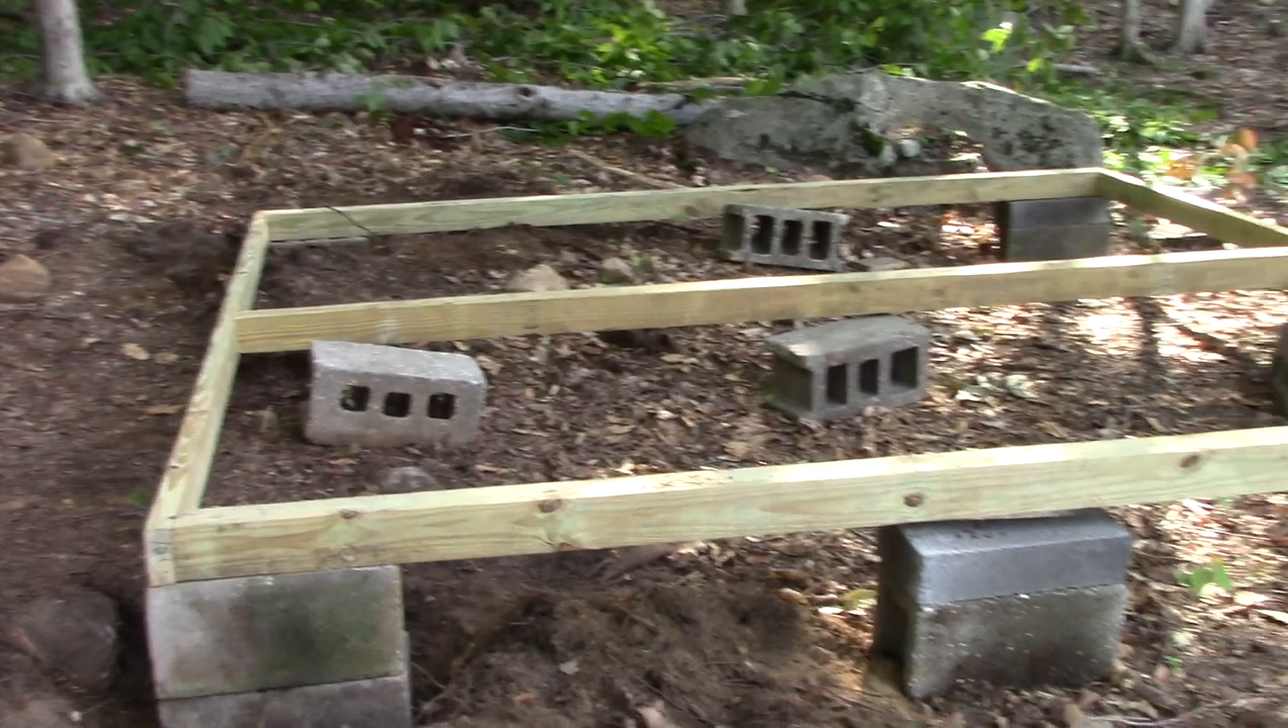We got the basic frame done for the bottom of the shed.